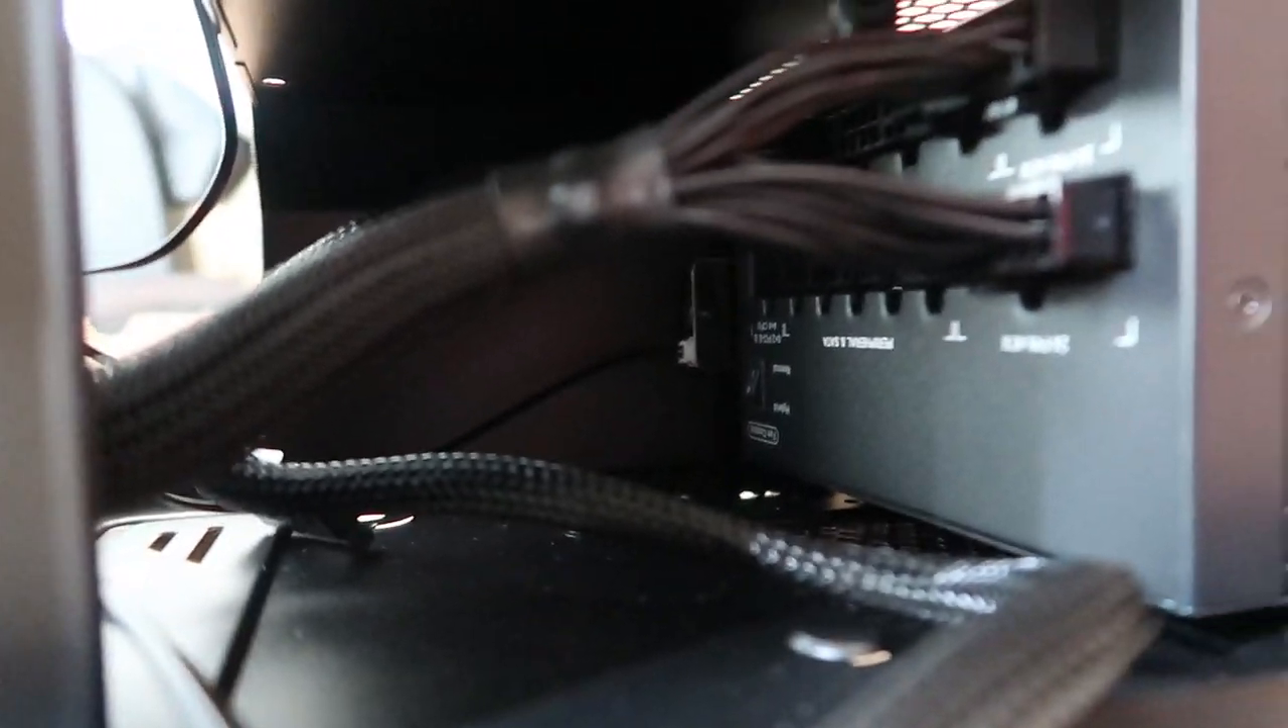Okay, power cables are hooked up in the back as you can see.